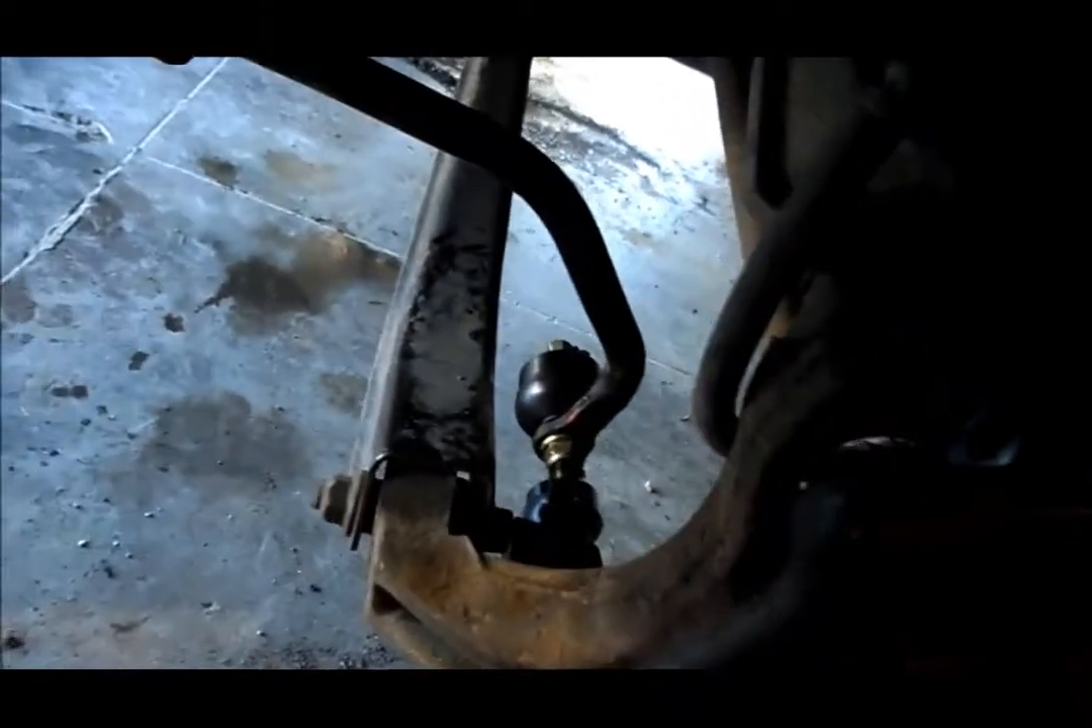The sway bar link's already done there.